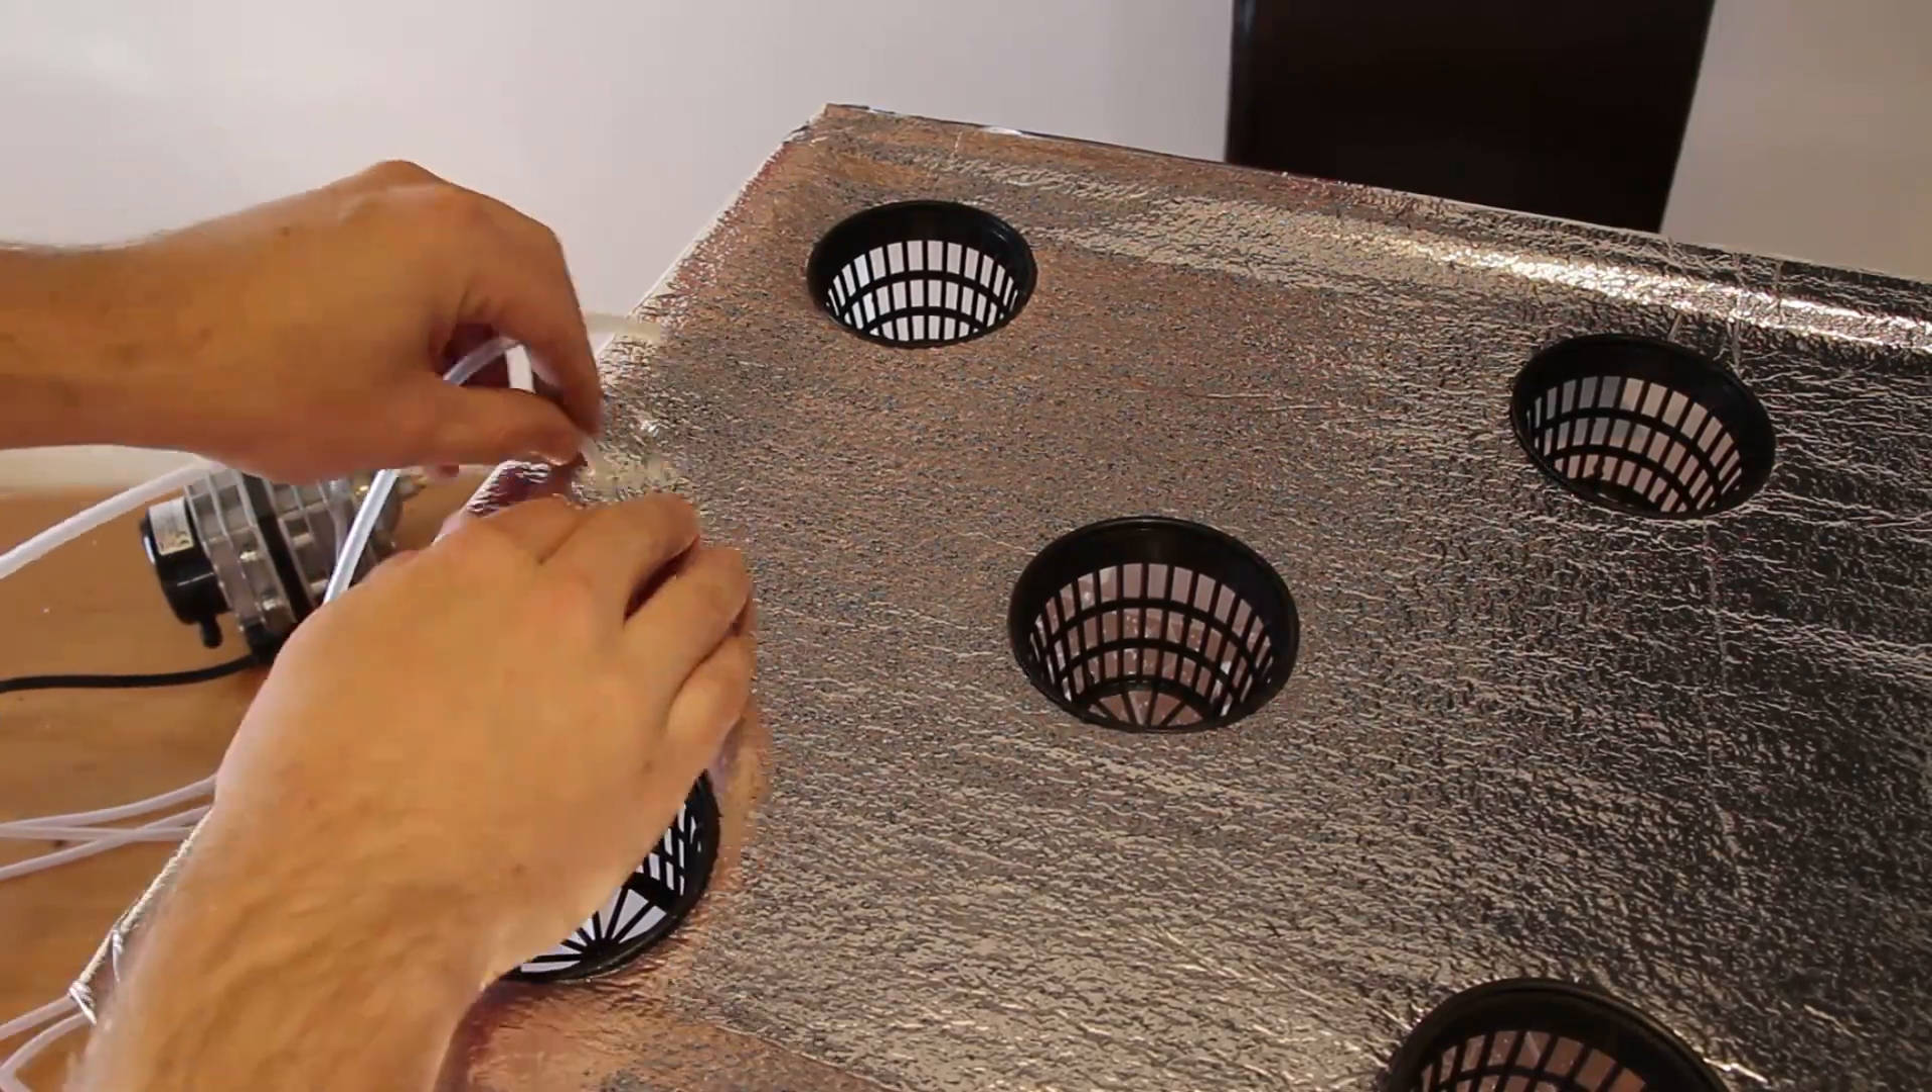Again test fitting the net pots we can see they all fit perfectly and the system is now almost done.